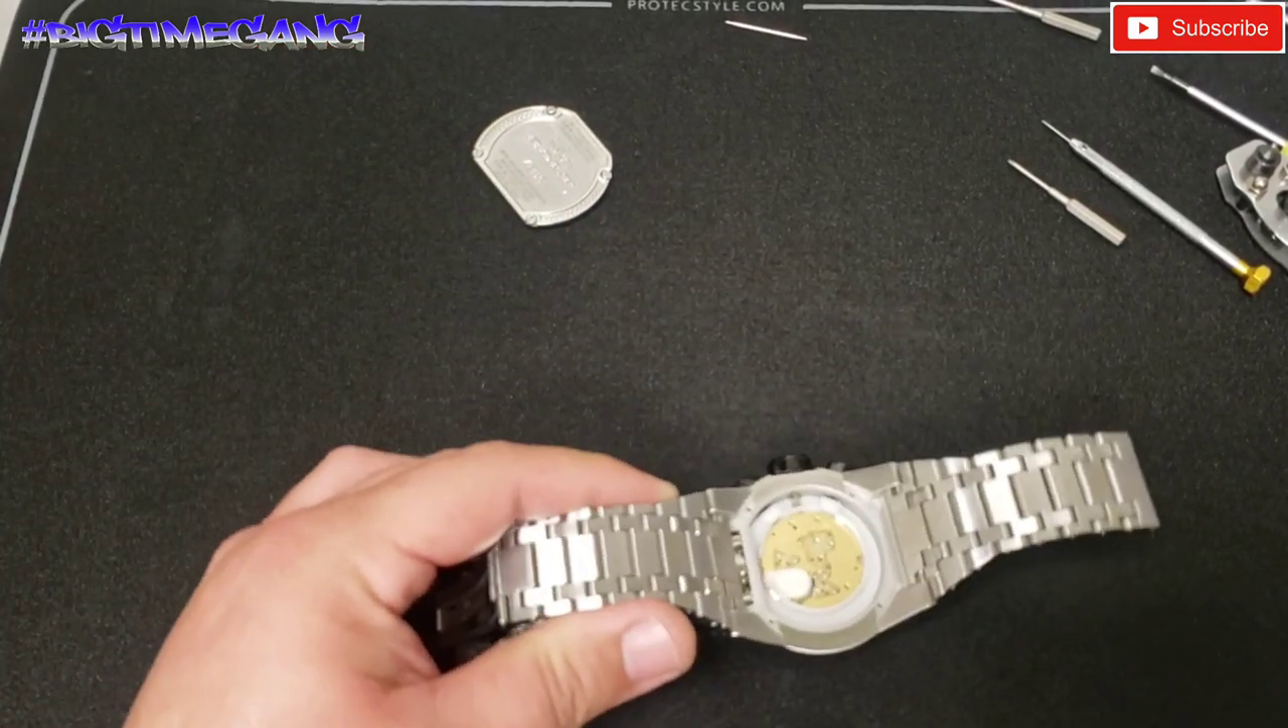Case back is off I left the screws in it.